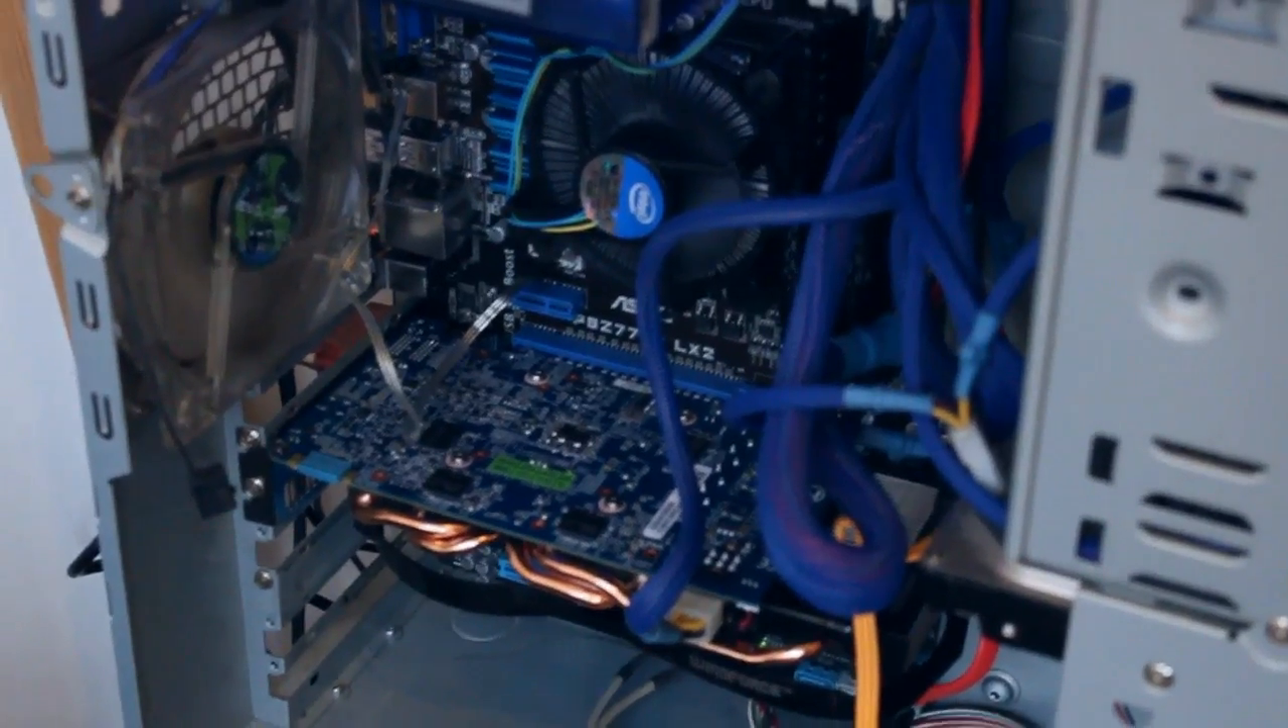It's quite messy. I haven't tied any of the cables back.